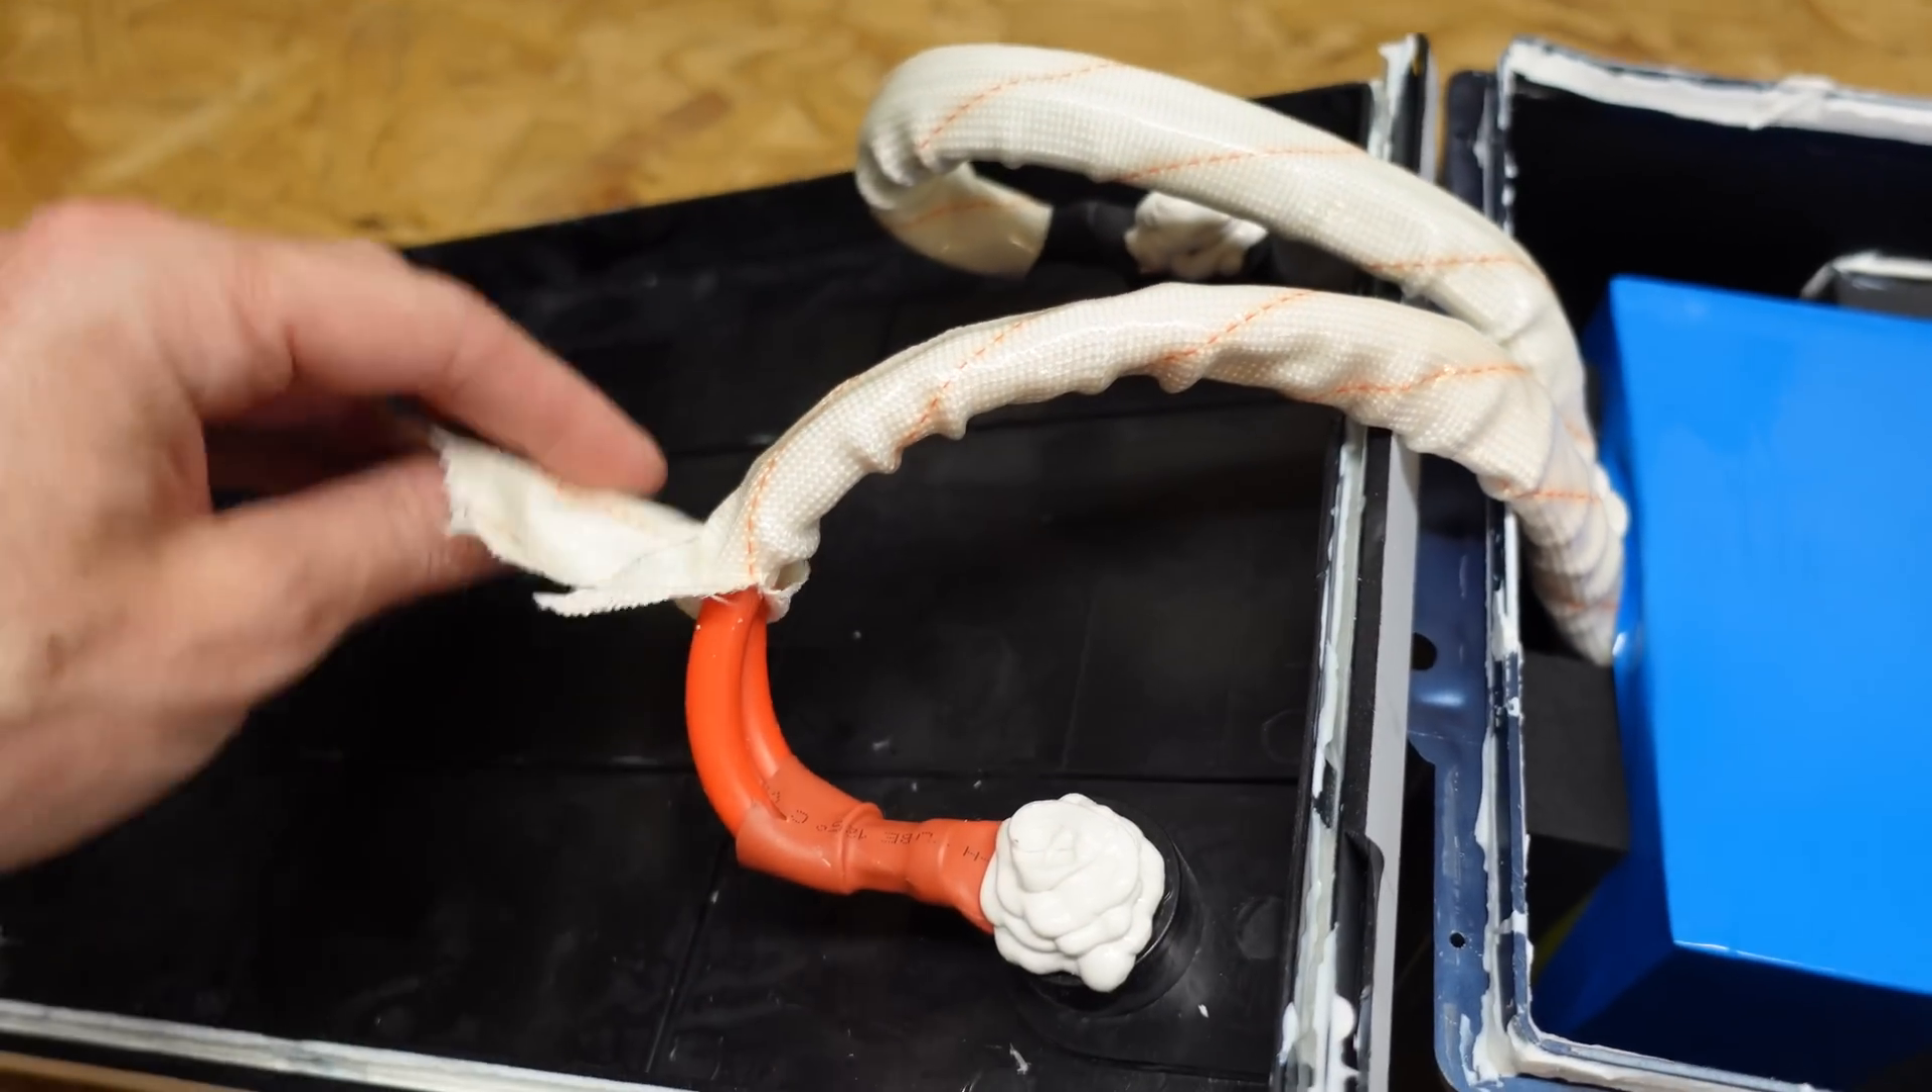We've got our wire with this heat protective wrap around it and I did pull it back over here.